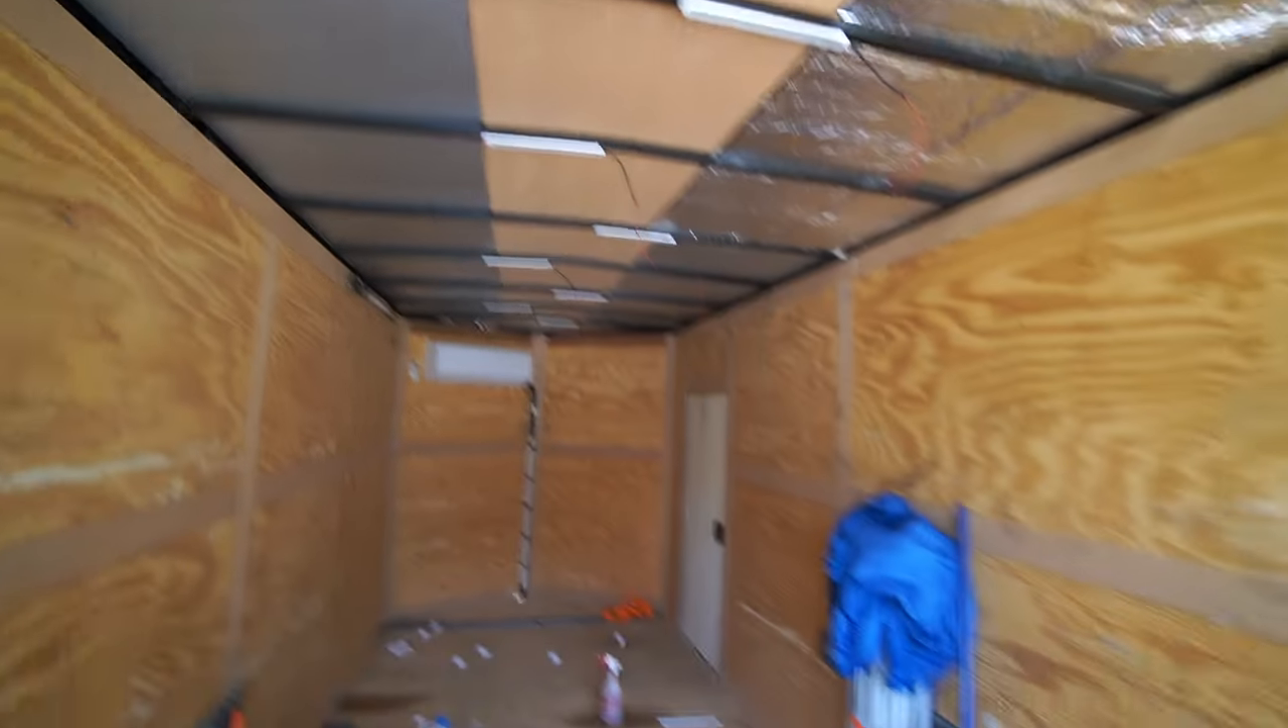All right, so we got all of these lights mounted, which was the easy part.